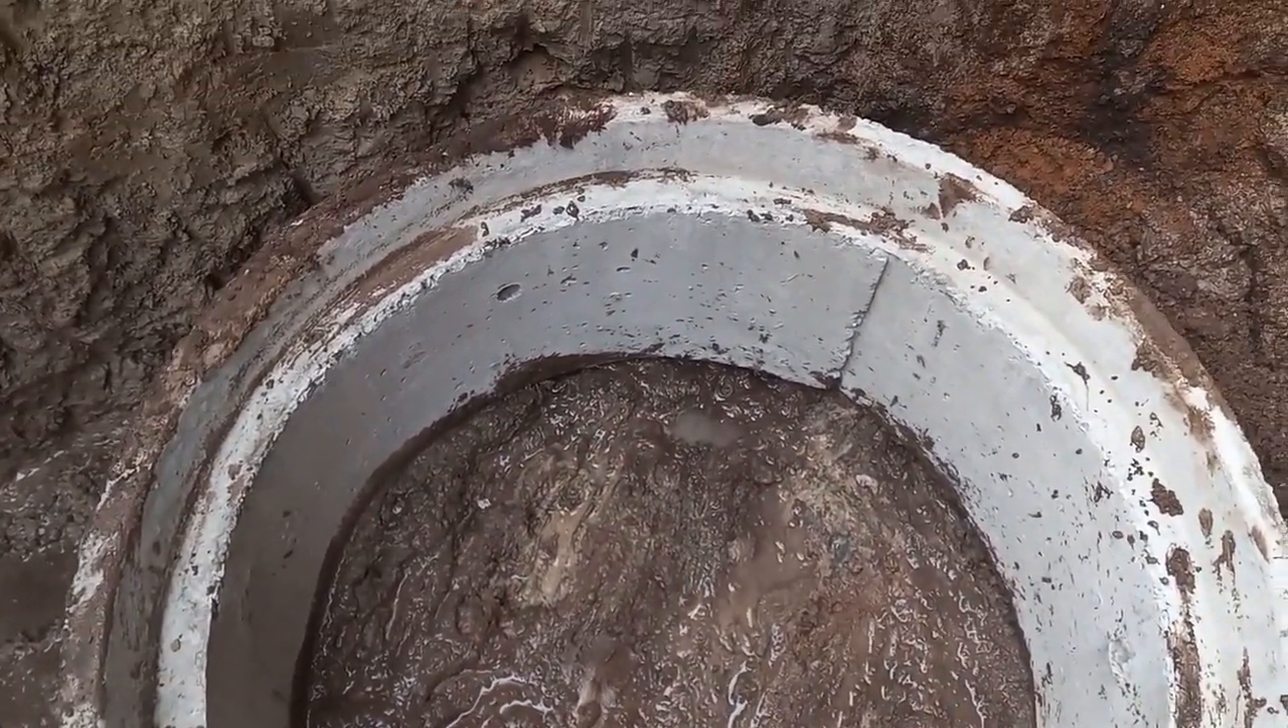The first riser is in.